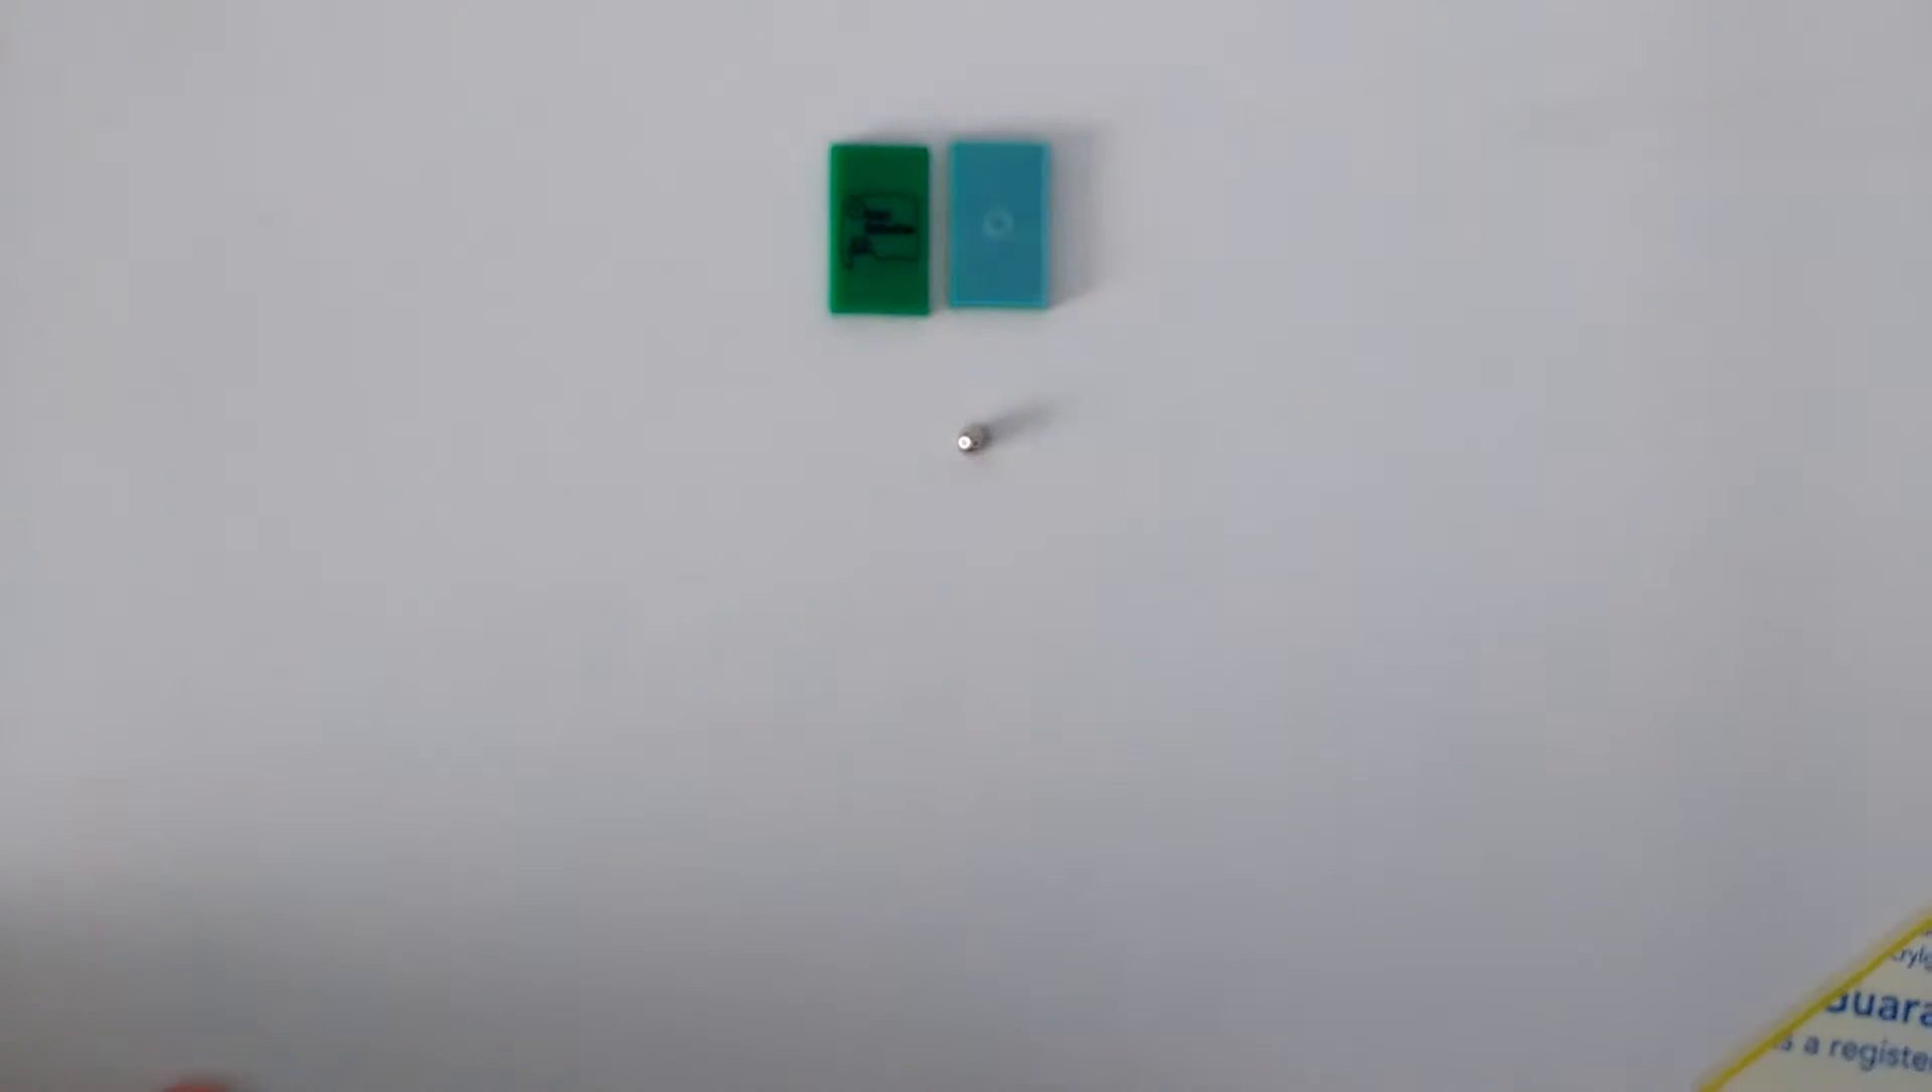We have two pieces of plastic which just need to be stuck together.